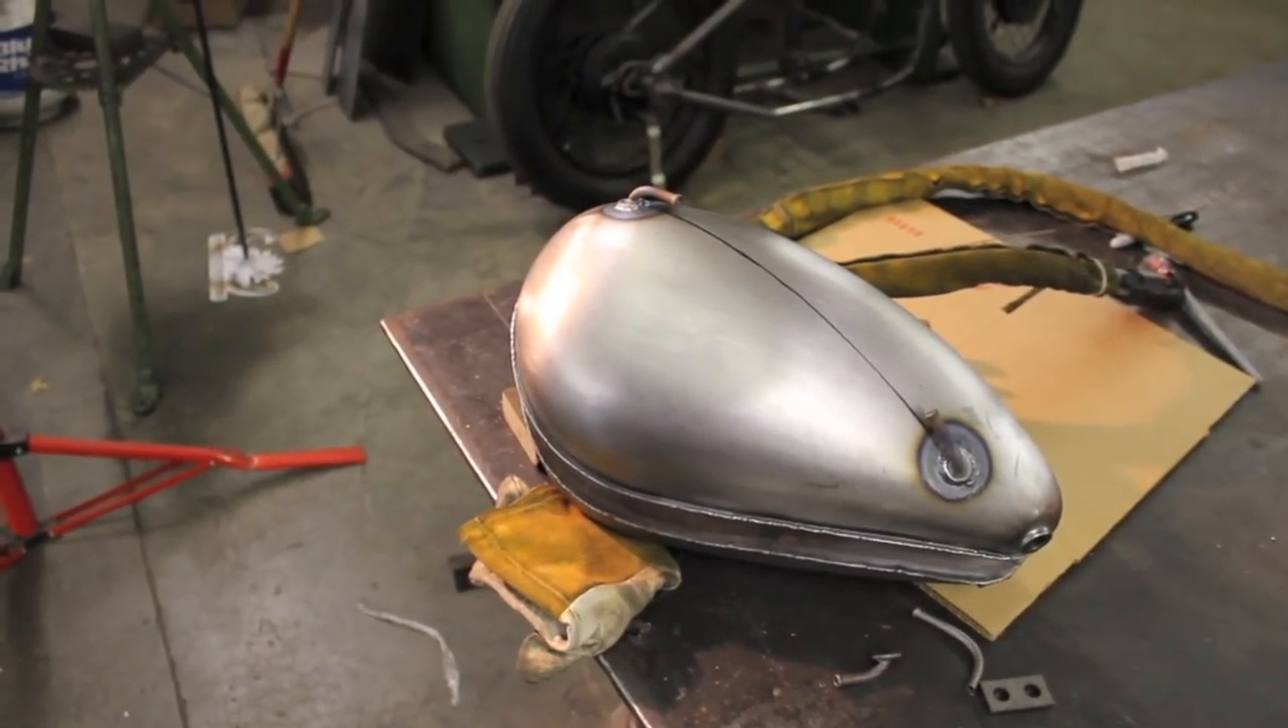We finished welding up the fittings, they came out great, took about ten minutes, and it's a really nice clean option for your gas tank, so check them out at monstercraftsman .com.